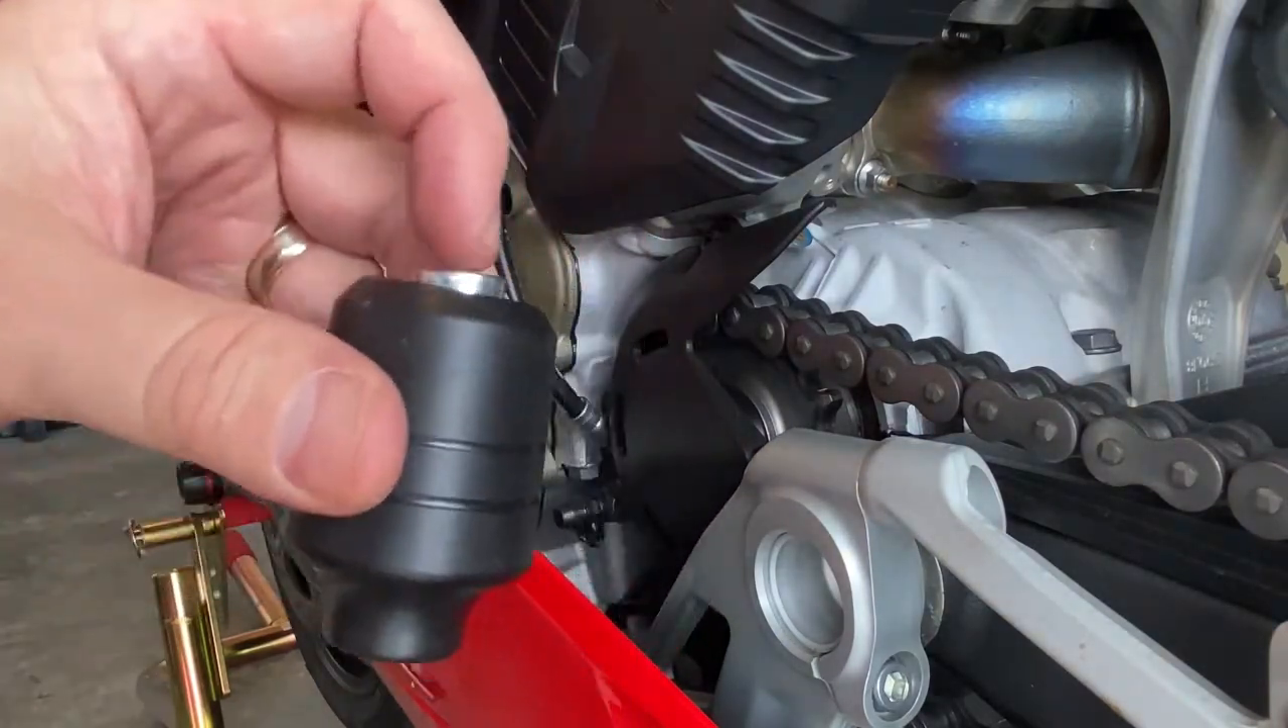I just got to put the slider on. We're done.